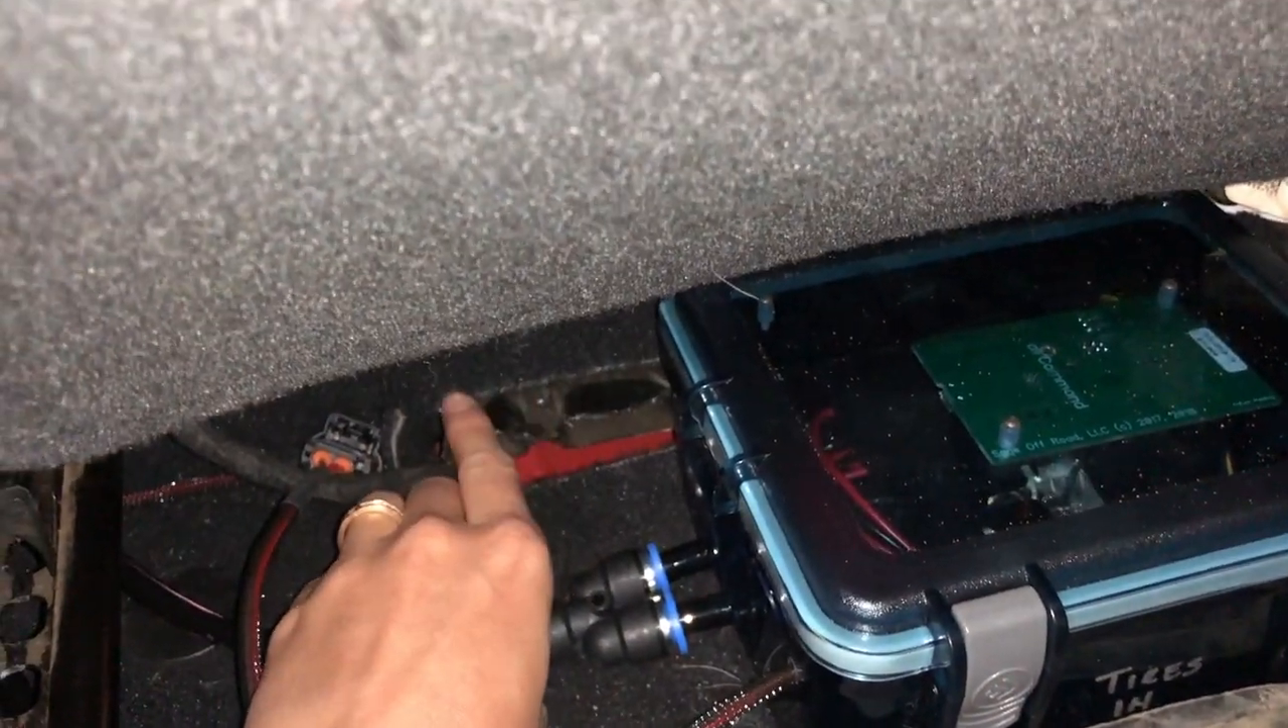So, you can see we've gone ahead and mounted that Air Command box right underneath the driver's seat, tucked up nice and neat.